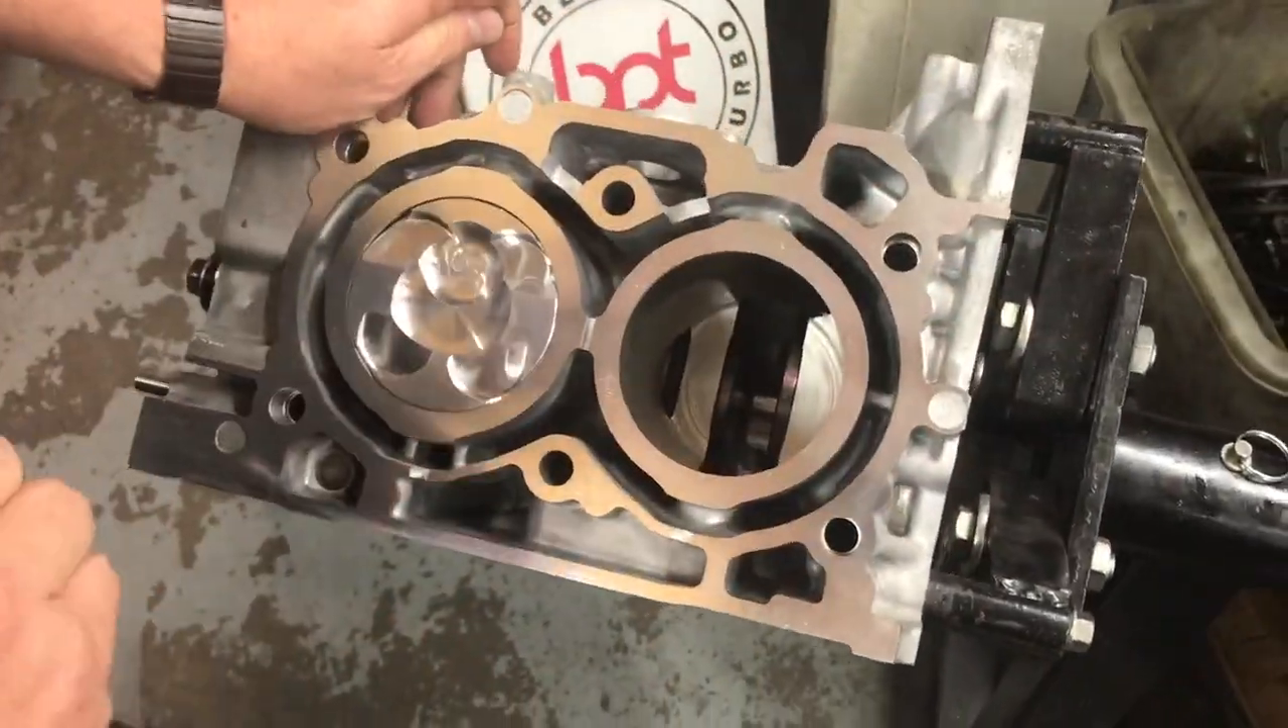We haven't put the final piston in the block yet so you can see what it looks like without a piston.